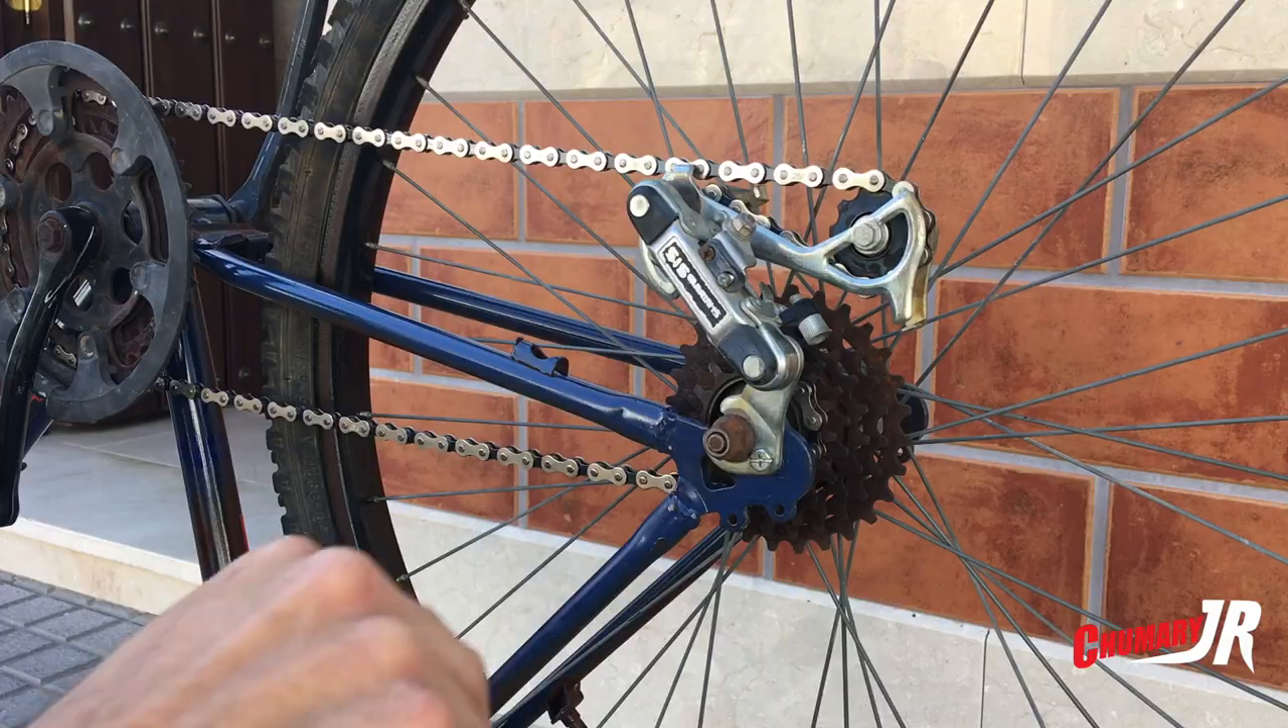Pues he montado la cadena he sido capaz.